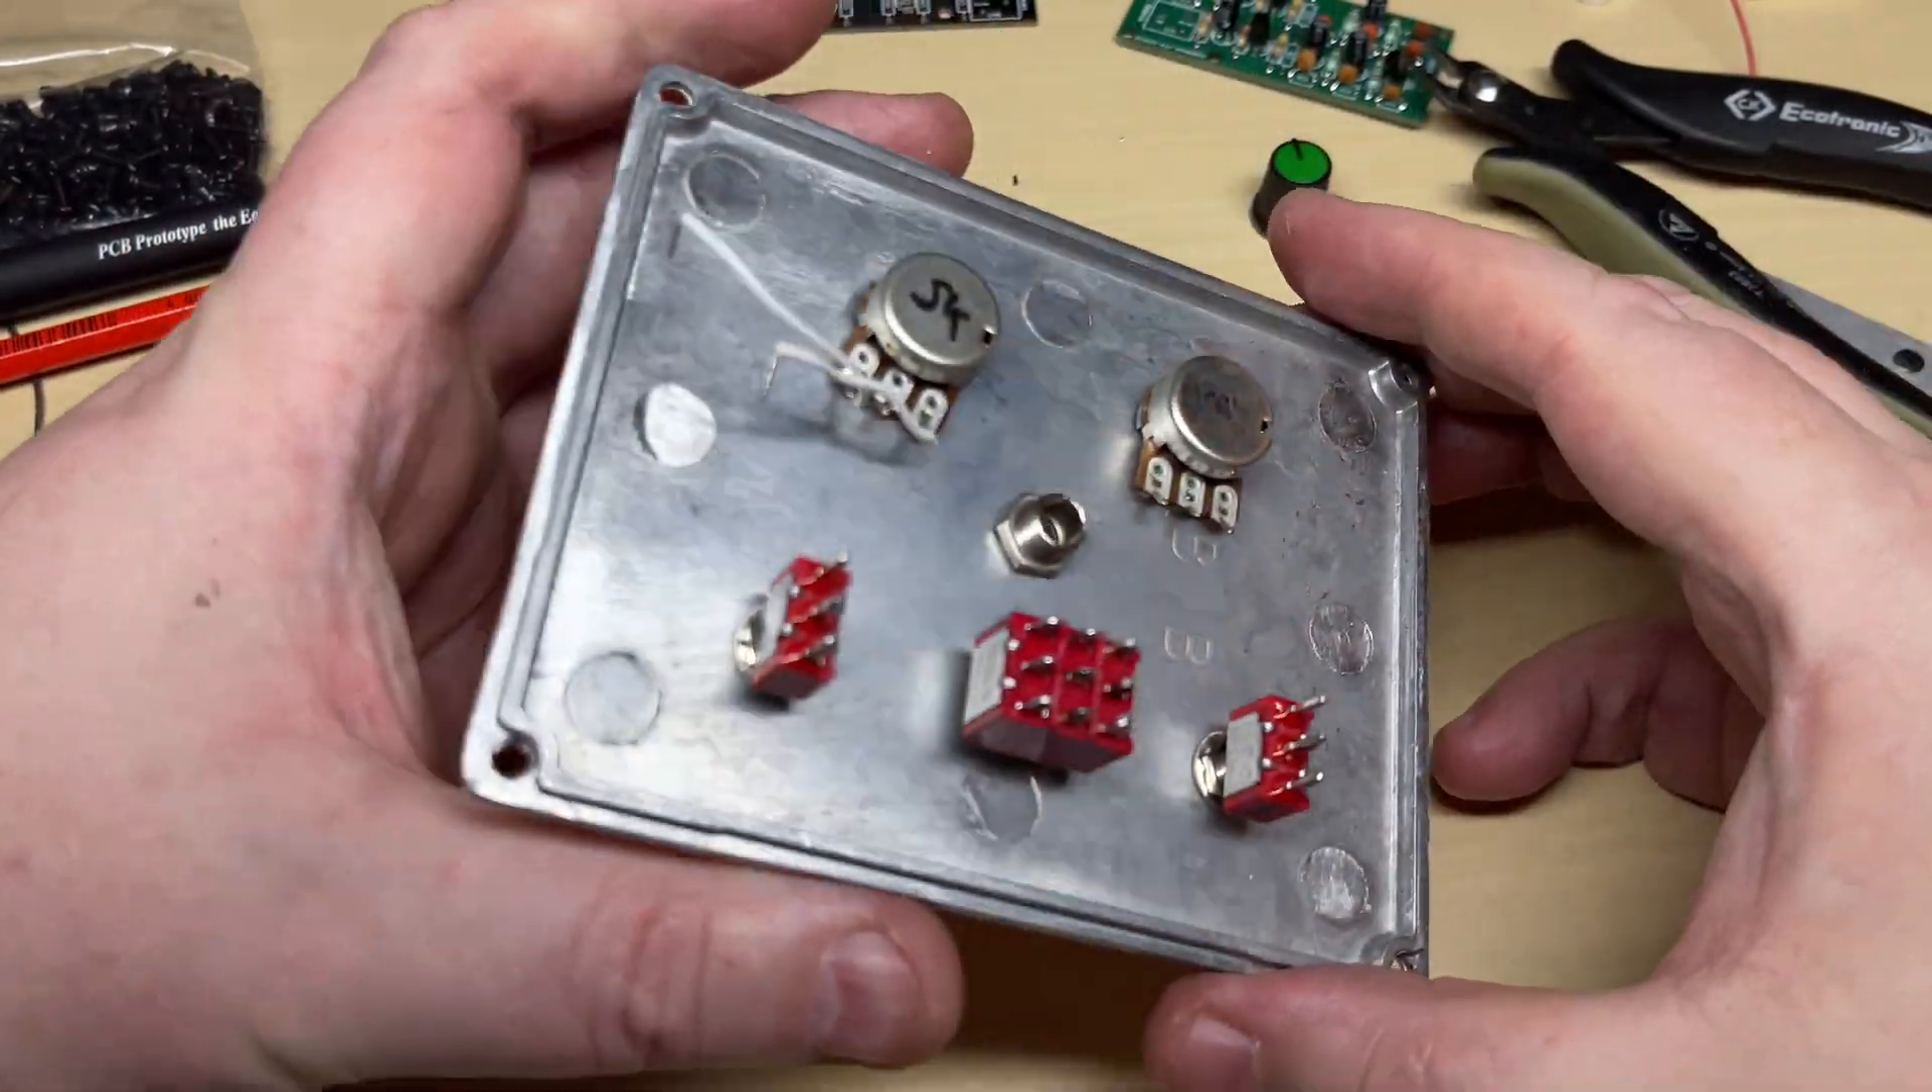And that's all the switches fitted and the holder for the LED fitted.